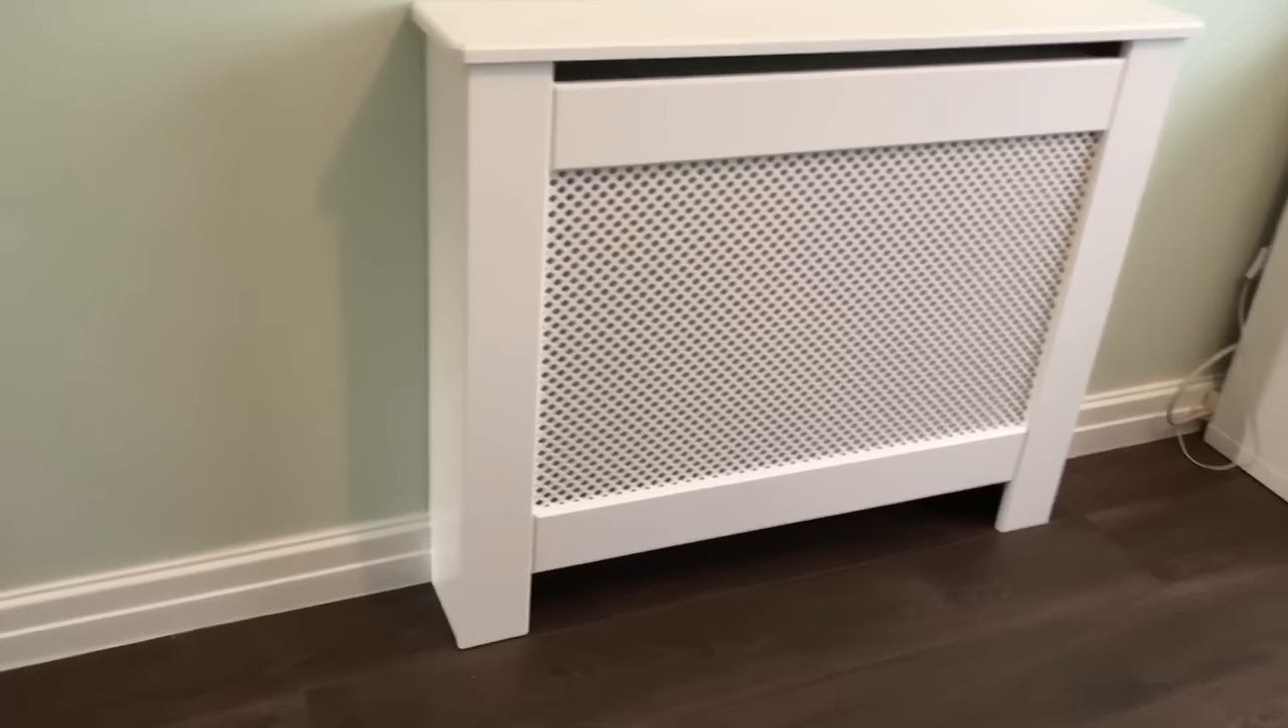Finally, here's the radiator cover after it's been painted, scribed and fitted back to the wall.